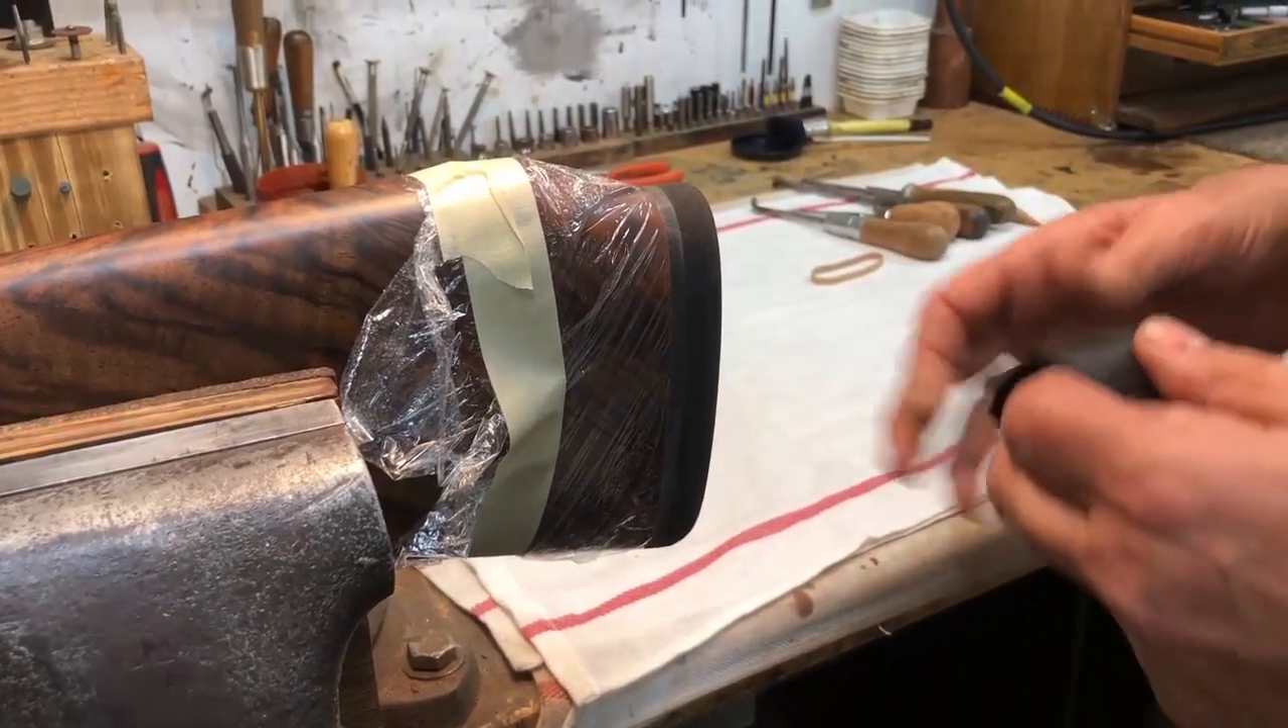You can see I've put a piece of saran wrap and just sort of taped it so to keep it from bunching up.